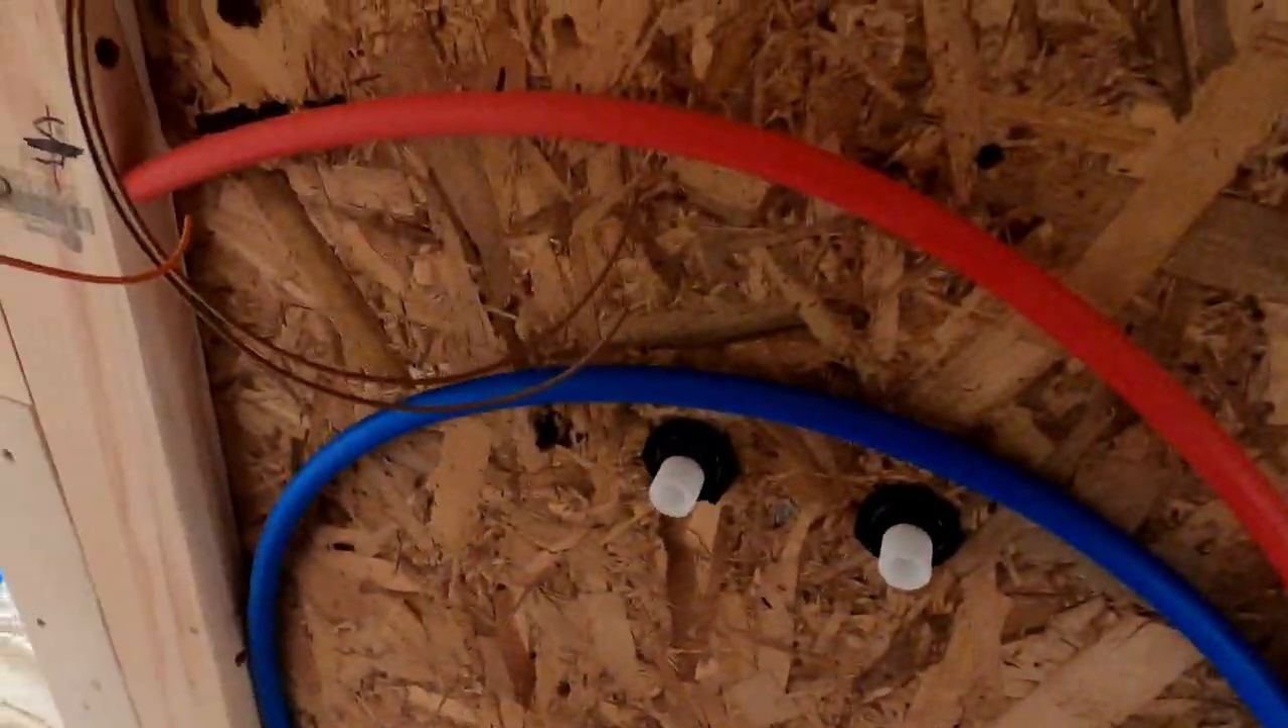I have the shower stuff here I have to hook up.